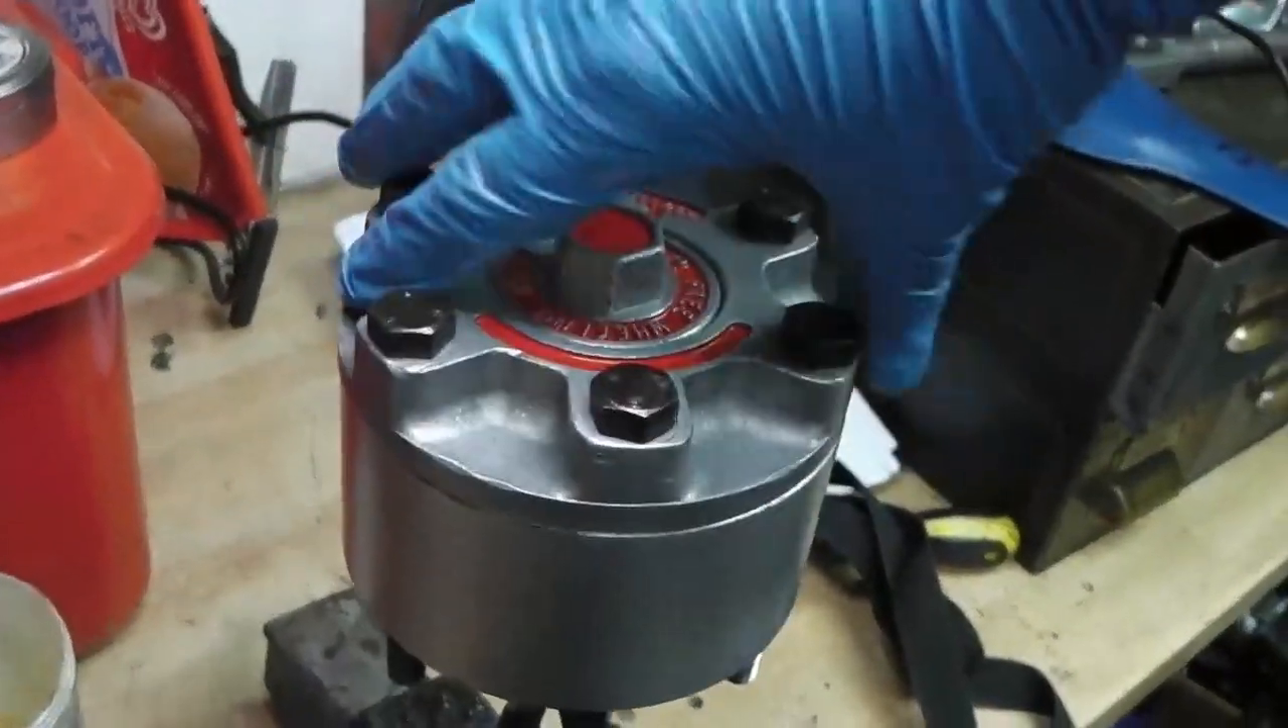There we are. I've just popped the hub together.